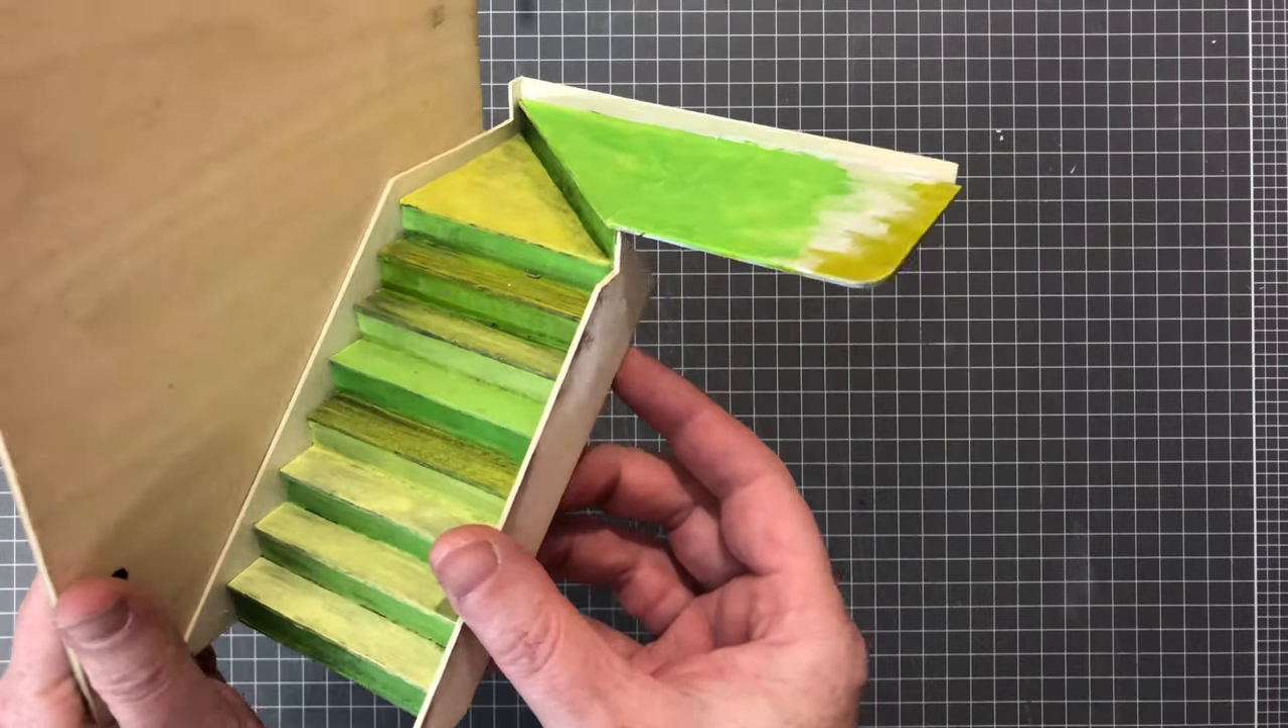The parts were then glued together to complete the construction of the staircase. Next, I started on the walls of the stairs.